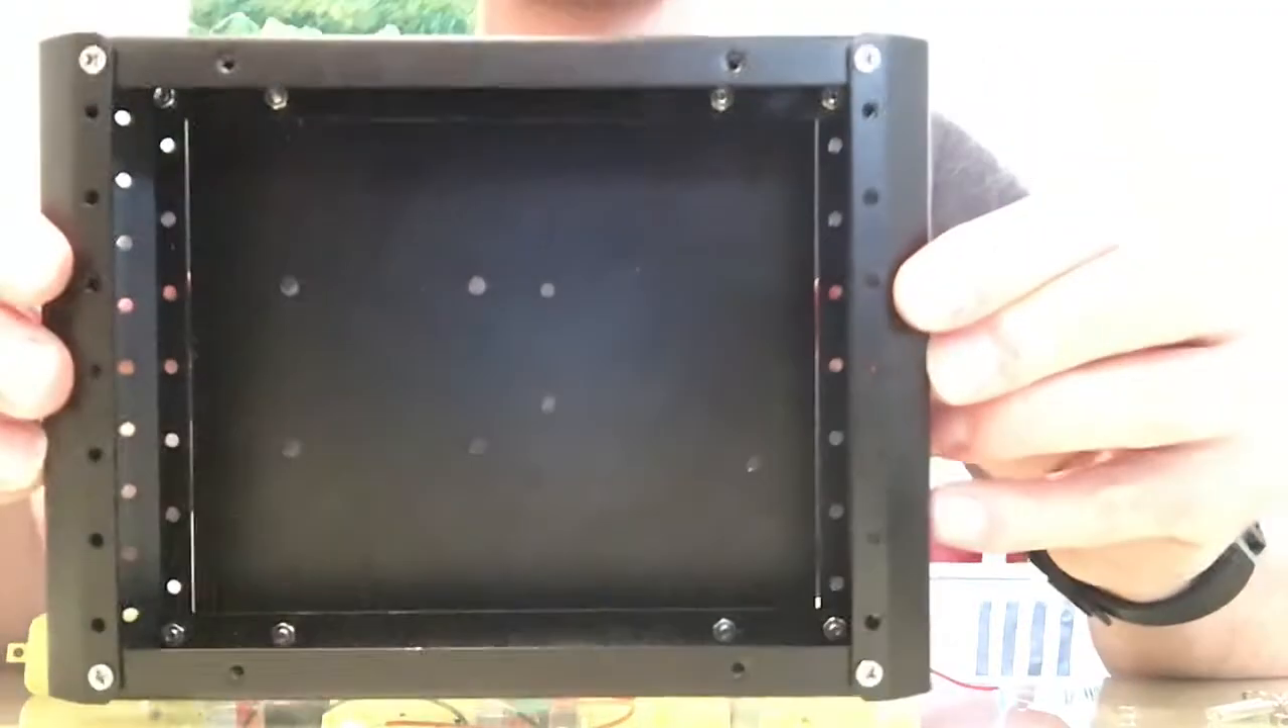I've completed putting this frame together.